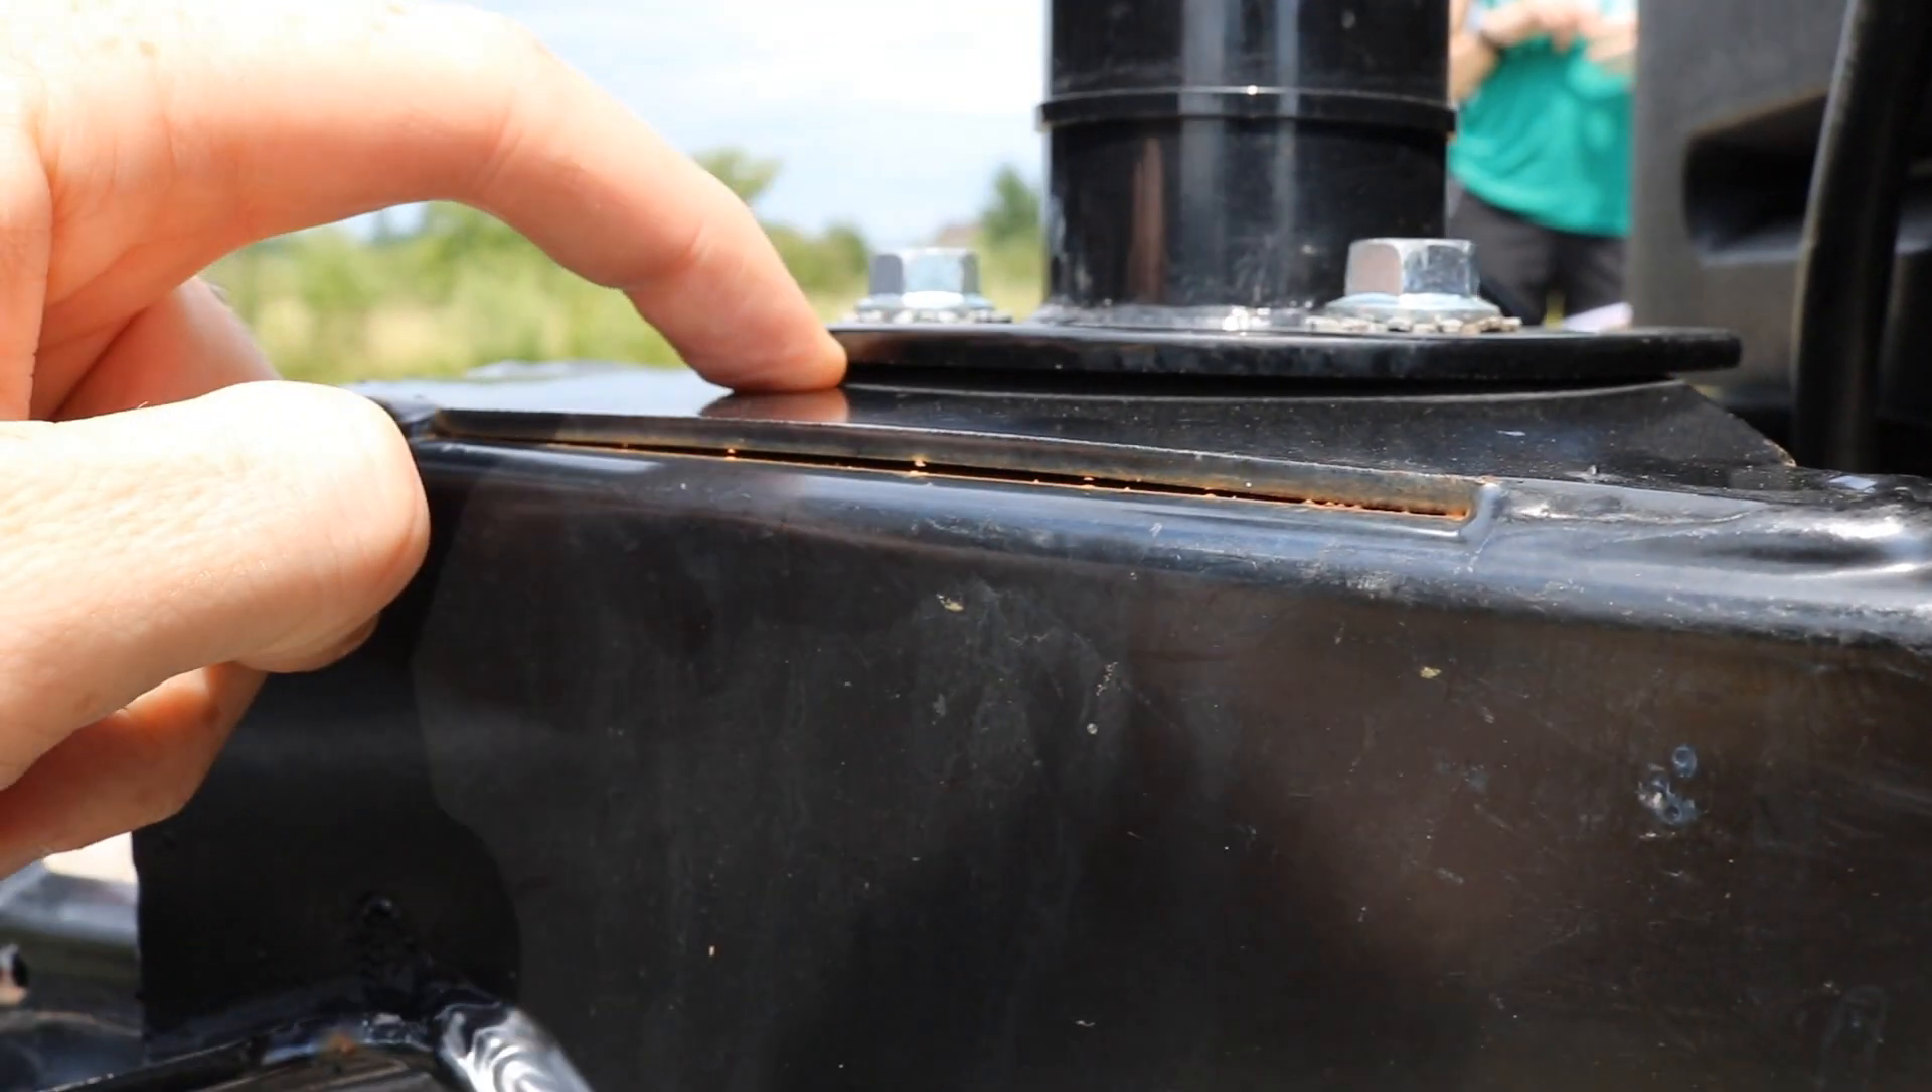And then right along the base of this tongue jack, you've got a gap there too.